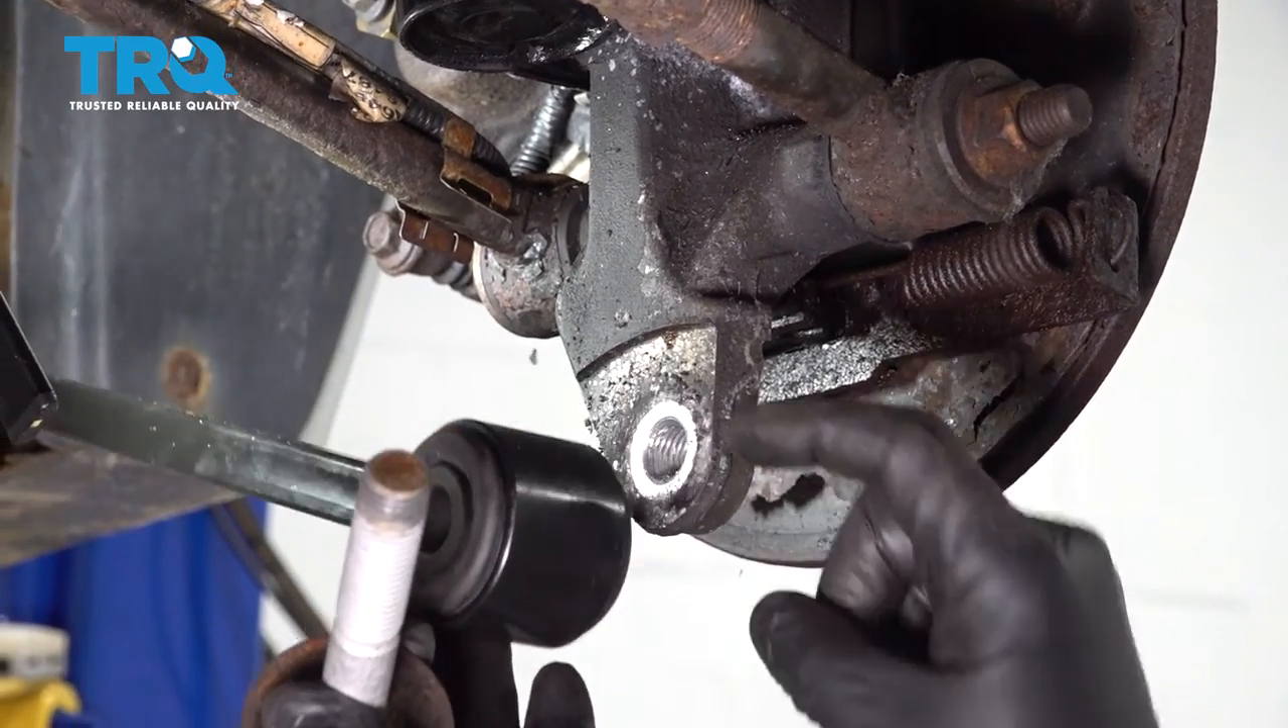However, our bolt hole is not lining up.